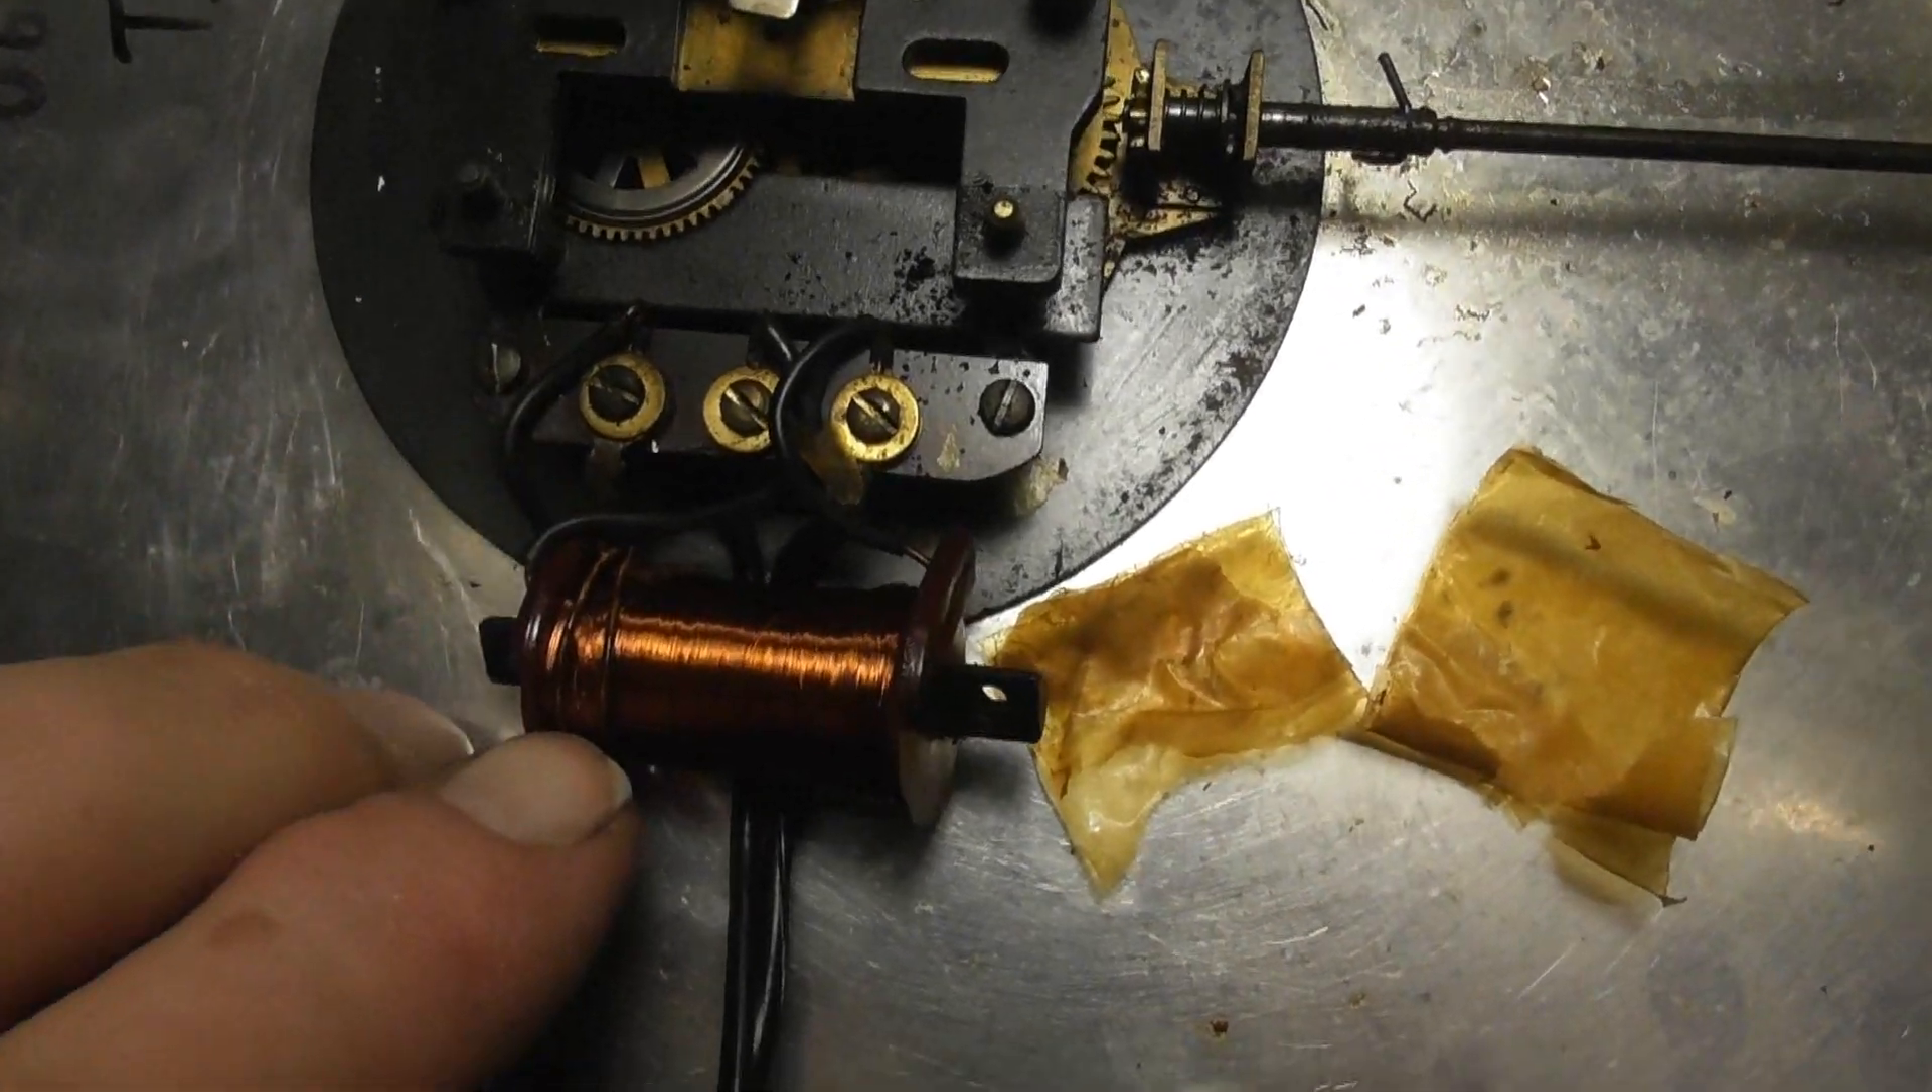Okay, I've got the paper wrap off.